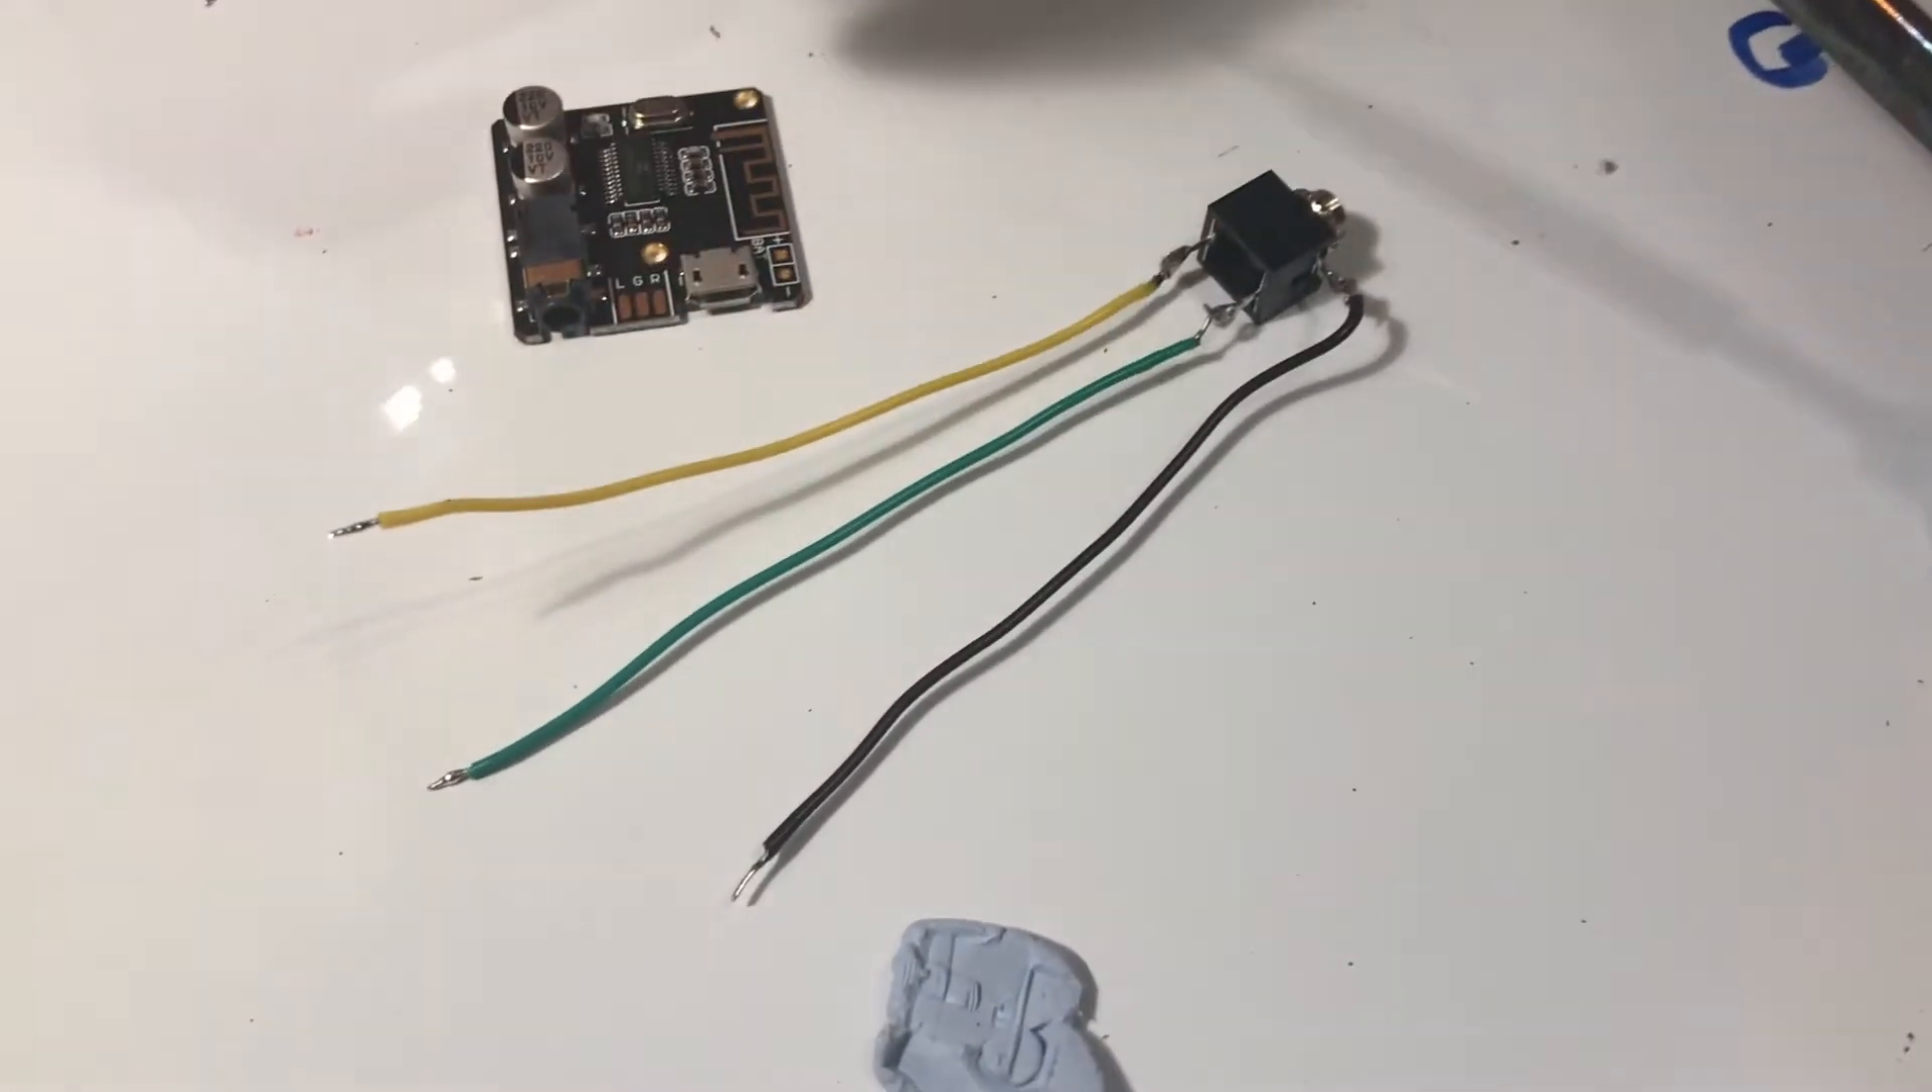Okay, so that's the soldering done. And I've just tinned the ends of these three wires.